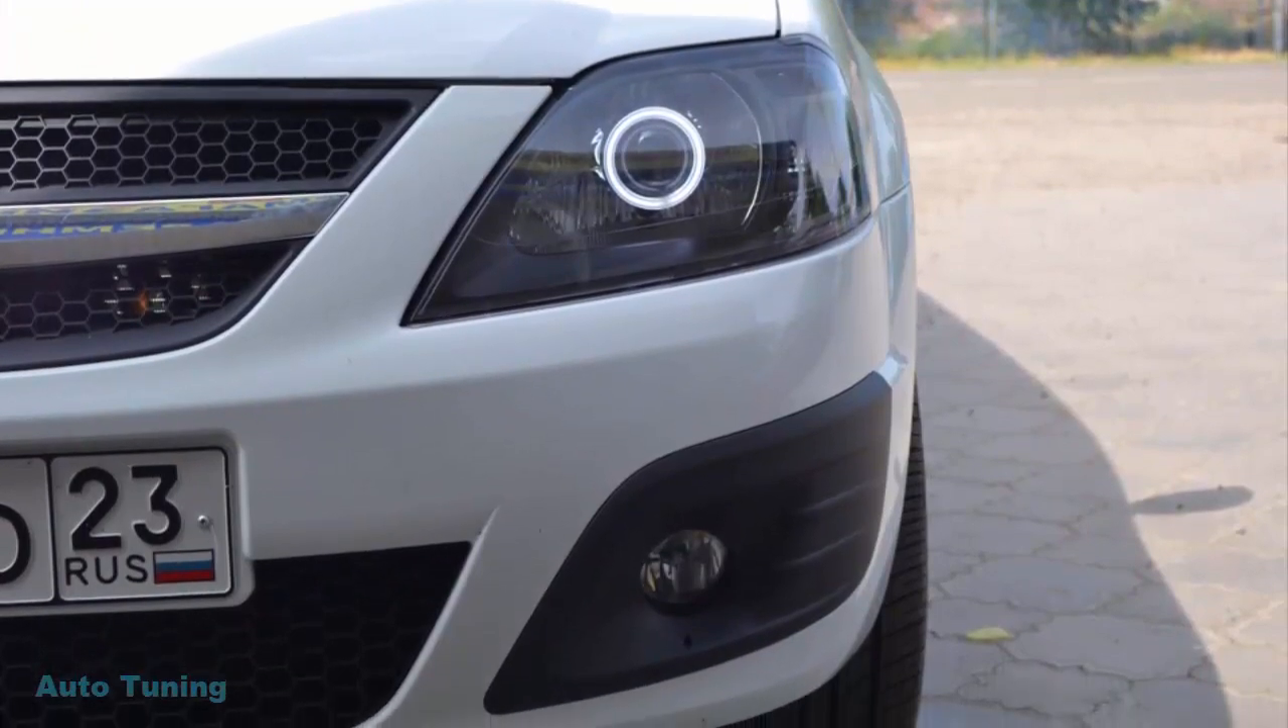Линзы поставил без каких Либо проблем, зафиксировал, все протер и собрал фары обратно.